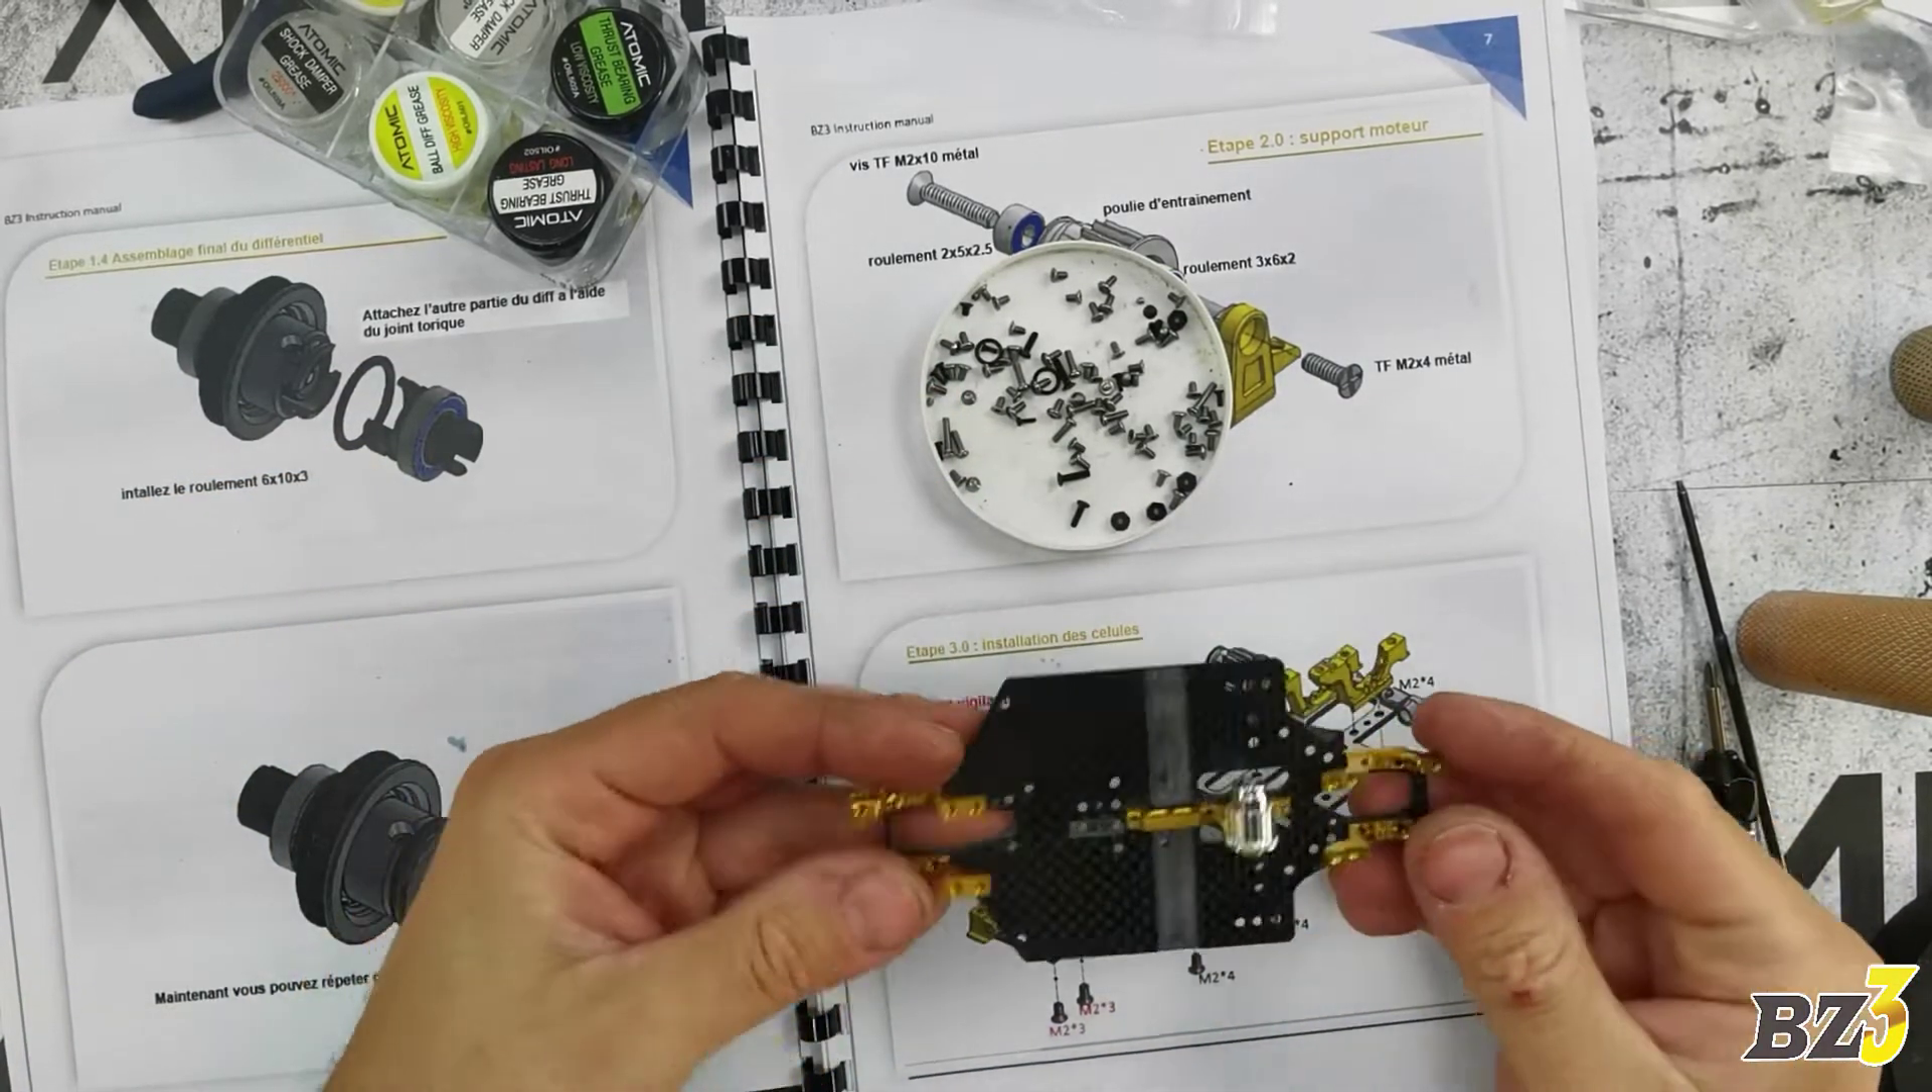Voilà notre partie 3 montée nos cellules avant inférieures et arrière inférieure montée sur notre châssis large.